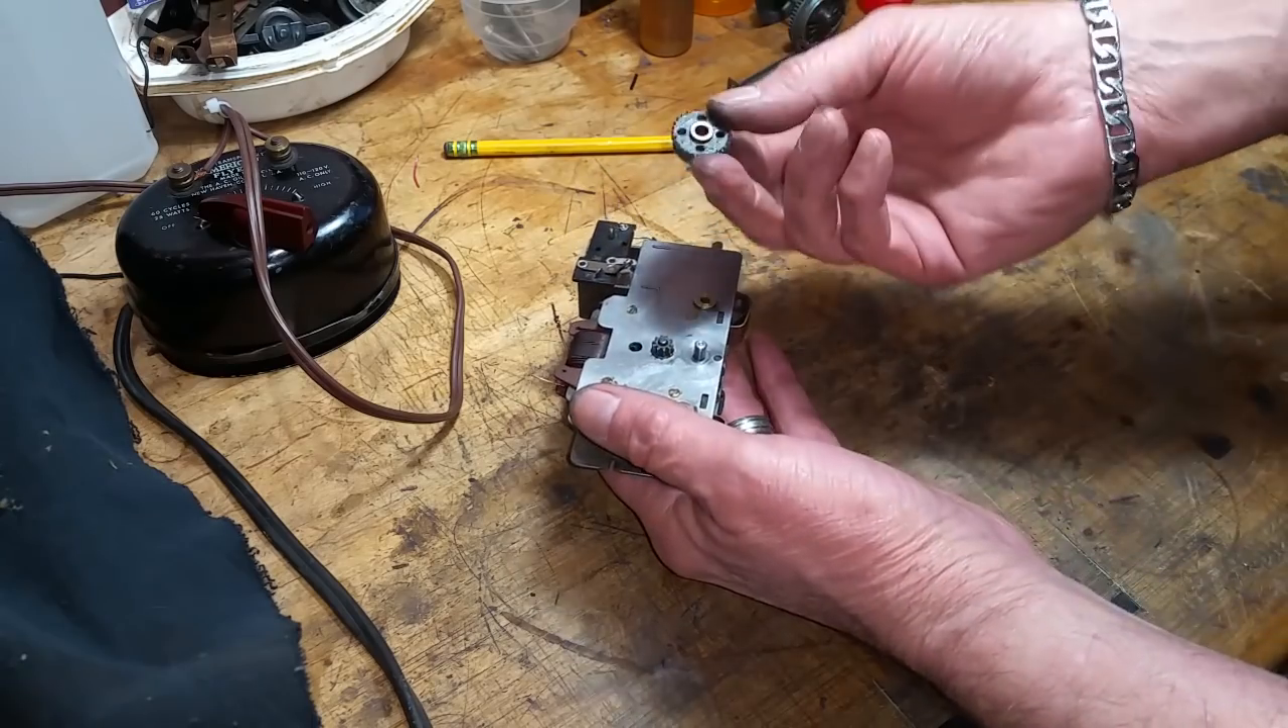So now the only thing really left to do is put on the intermediate gear.